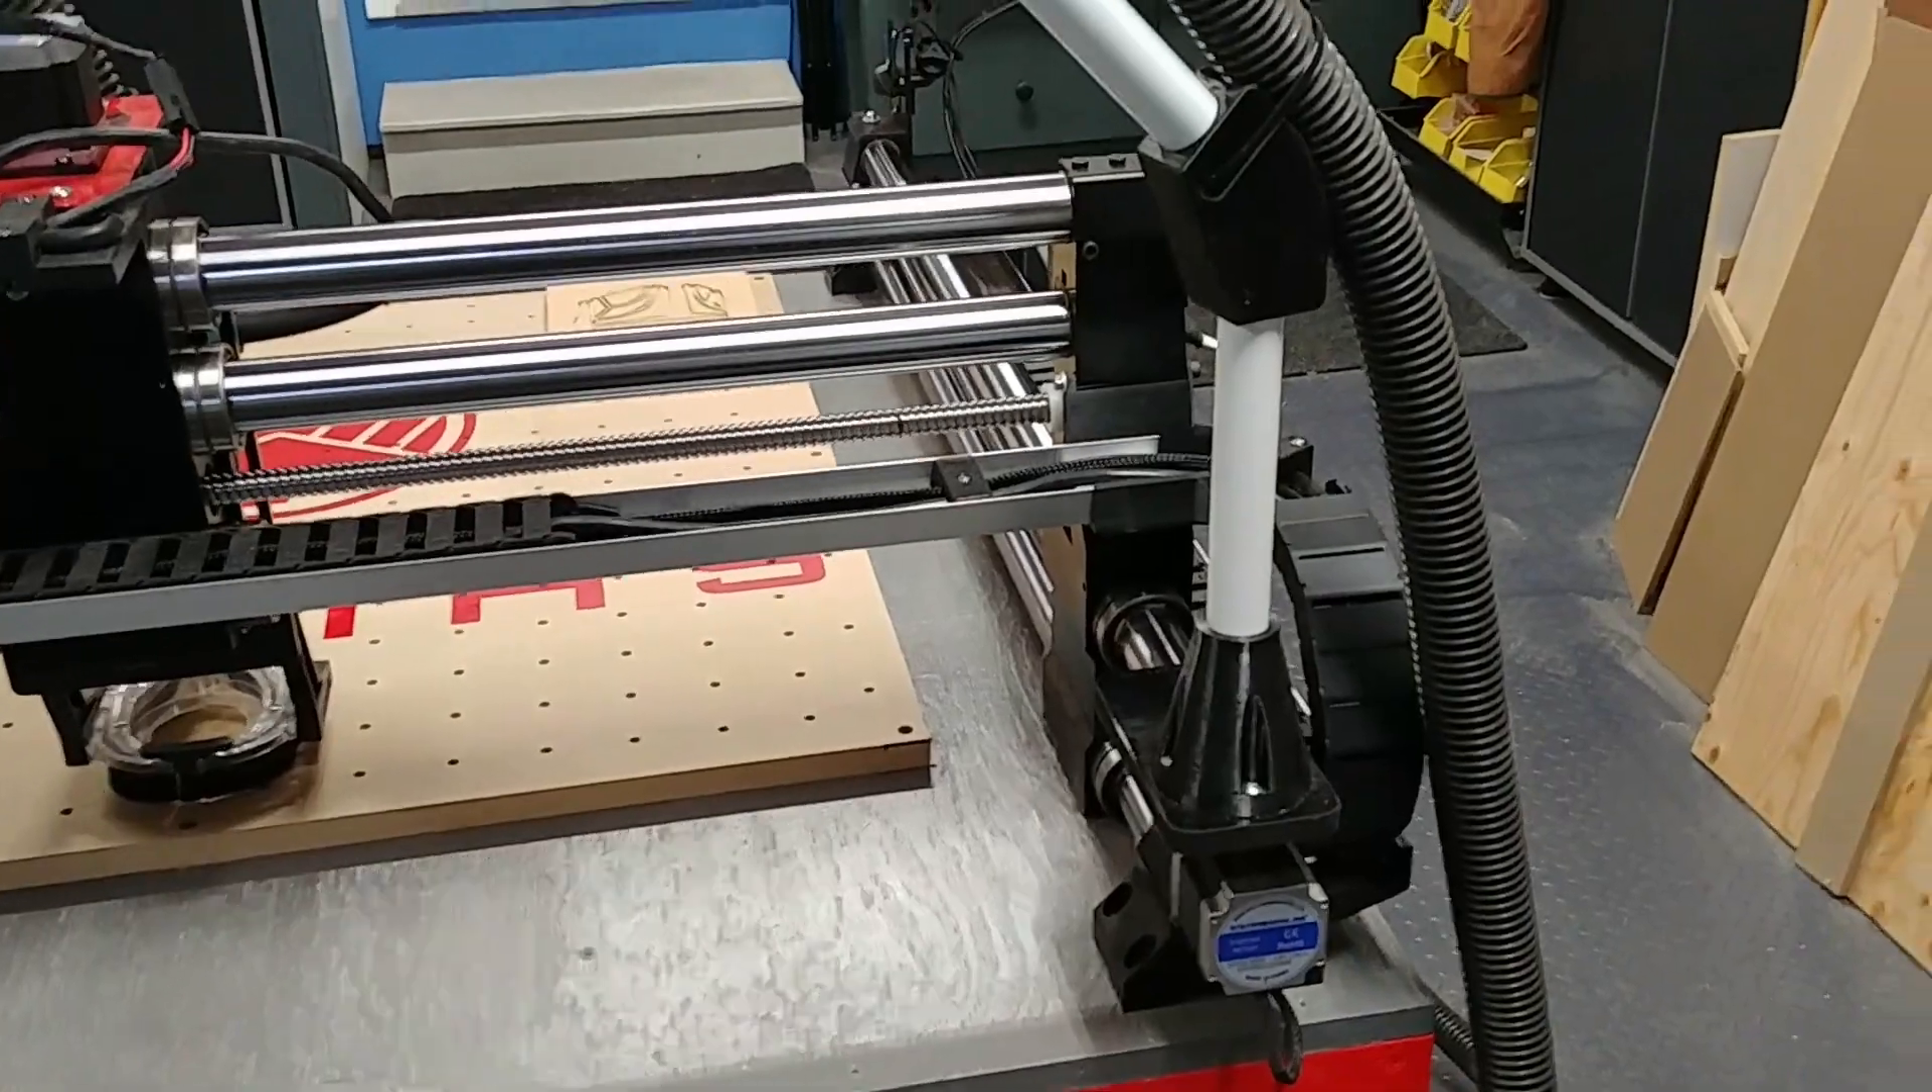So that's aluminum white shower curtain rod that fits perfectly in there it's one inch.